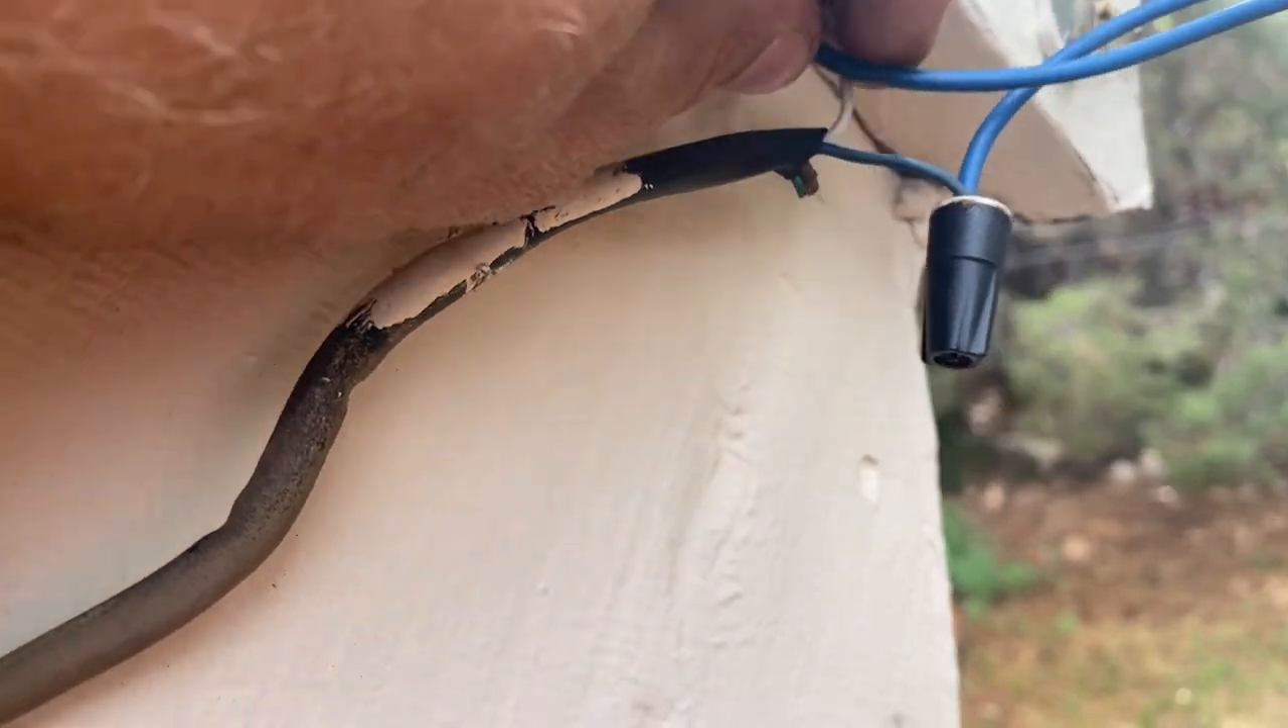And then these wires were cut so I just put some grease caps on there.